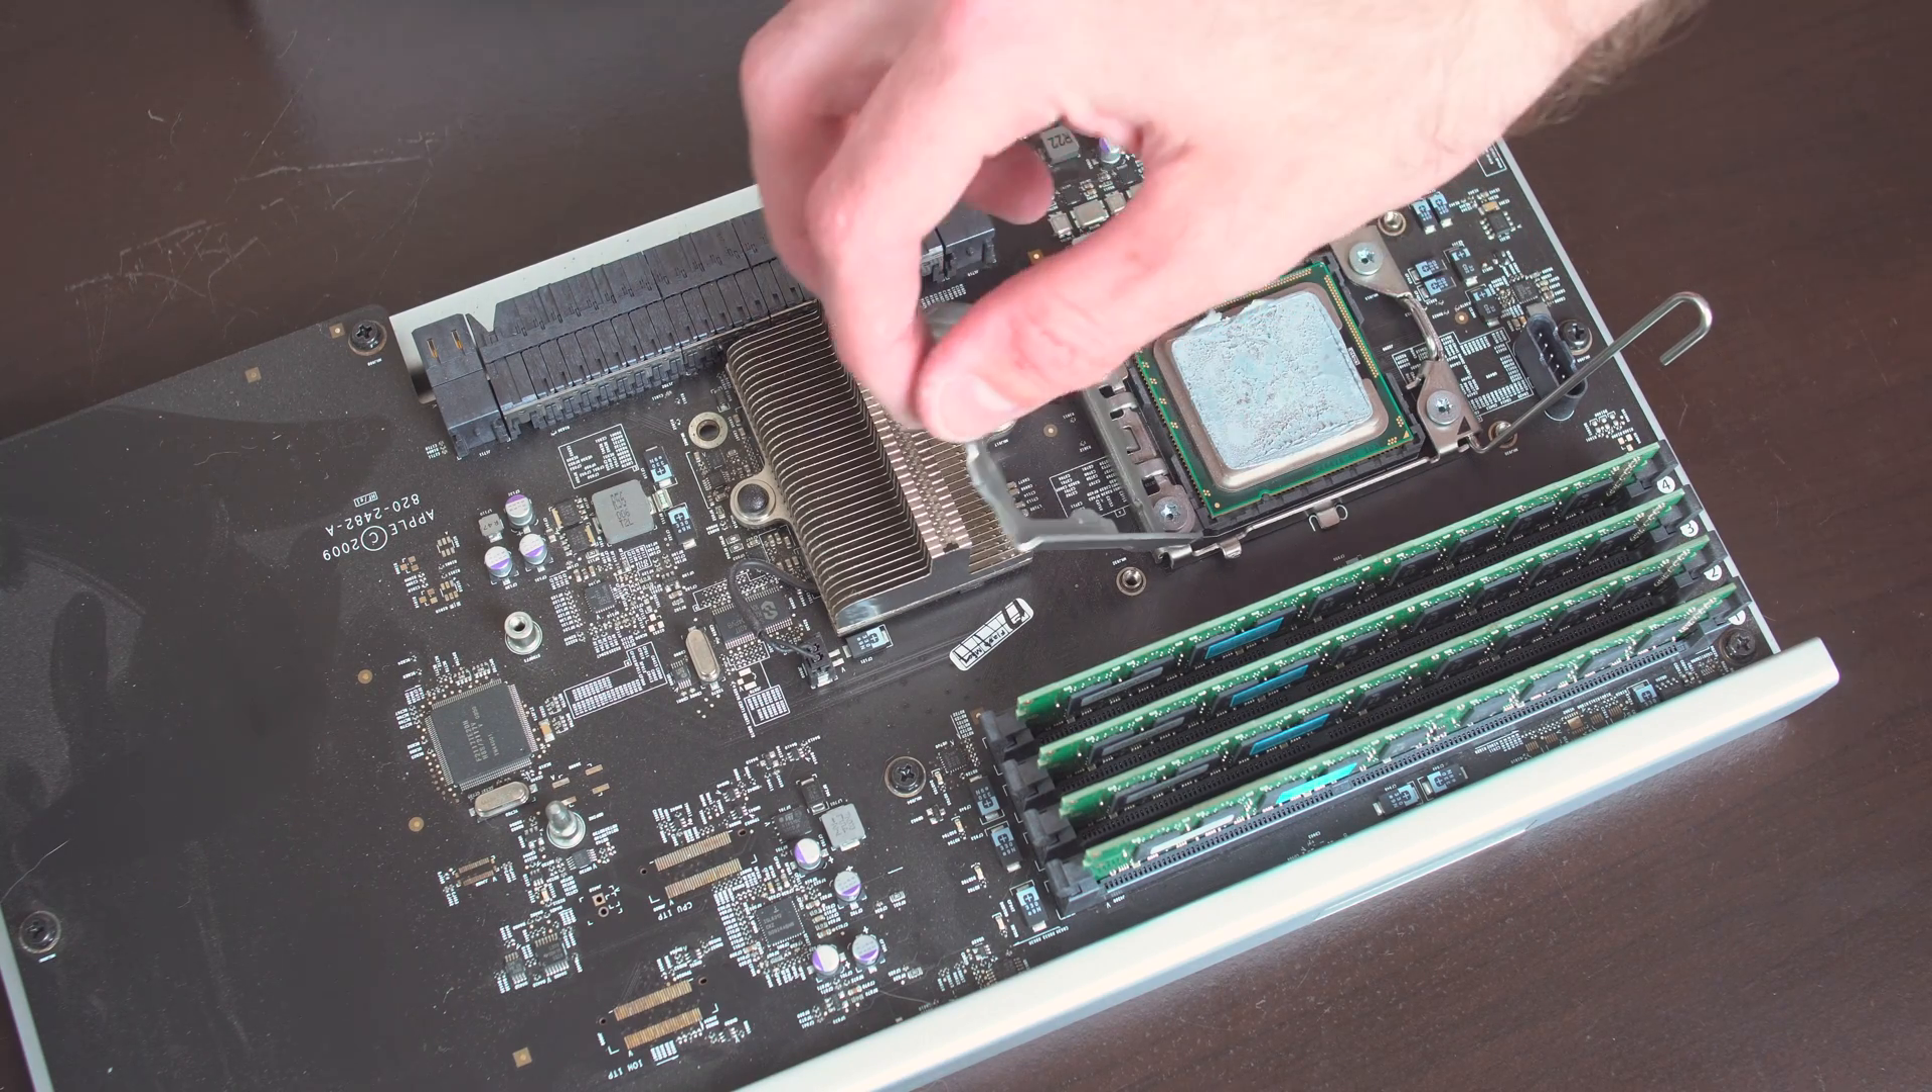And now we have full access to the CPU.